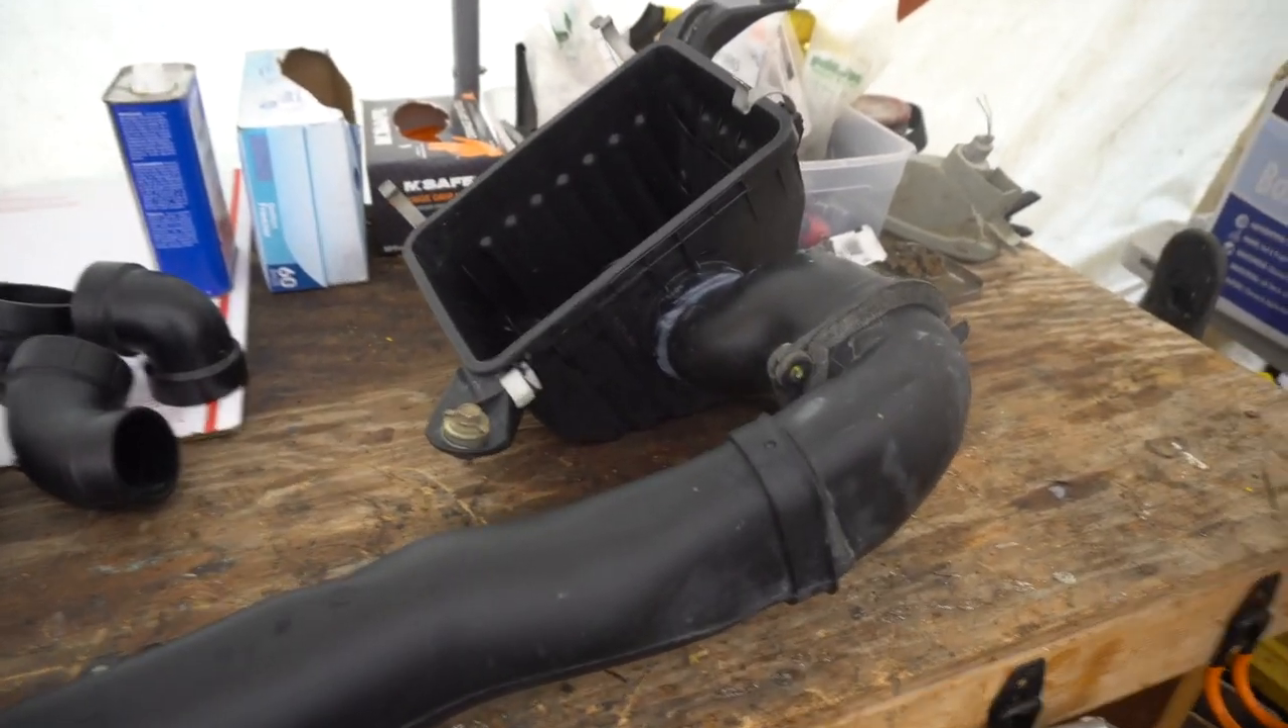So, right here is the 3RZ air box. I have it taken out.